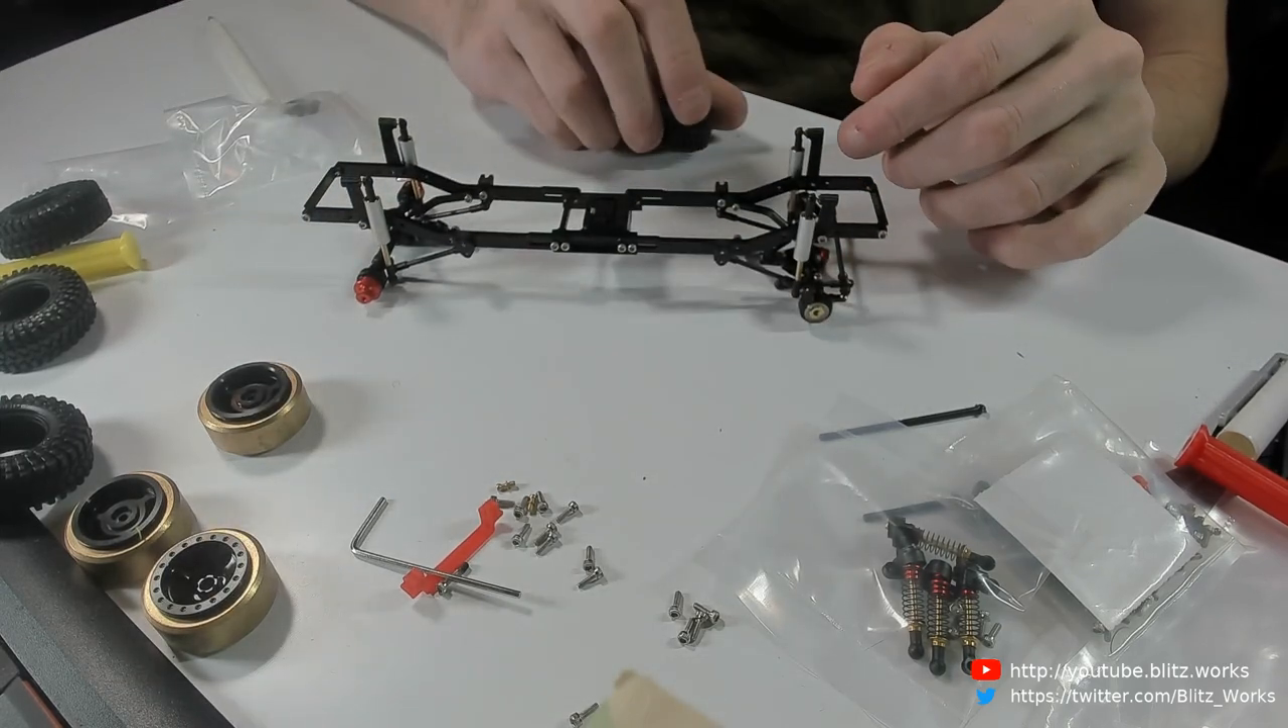Honestly, this frame's almost done. We've just got the wheels and then that's it.